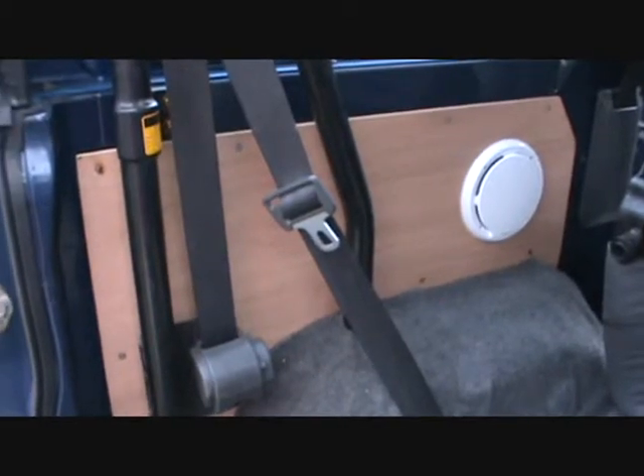I've finally finished just doing the first install of the panels.